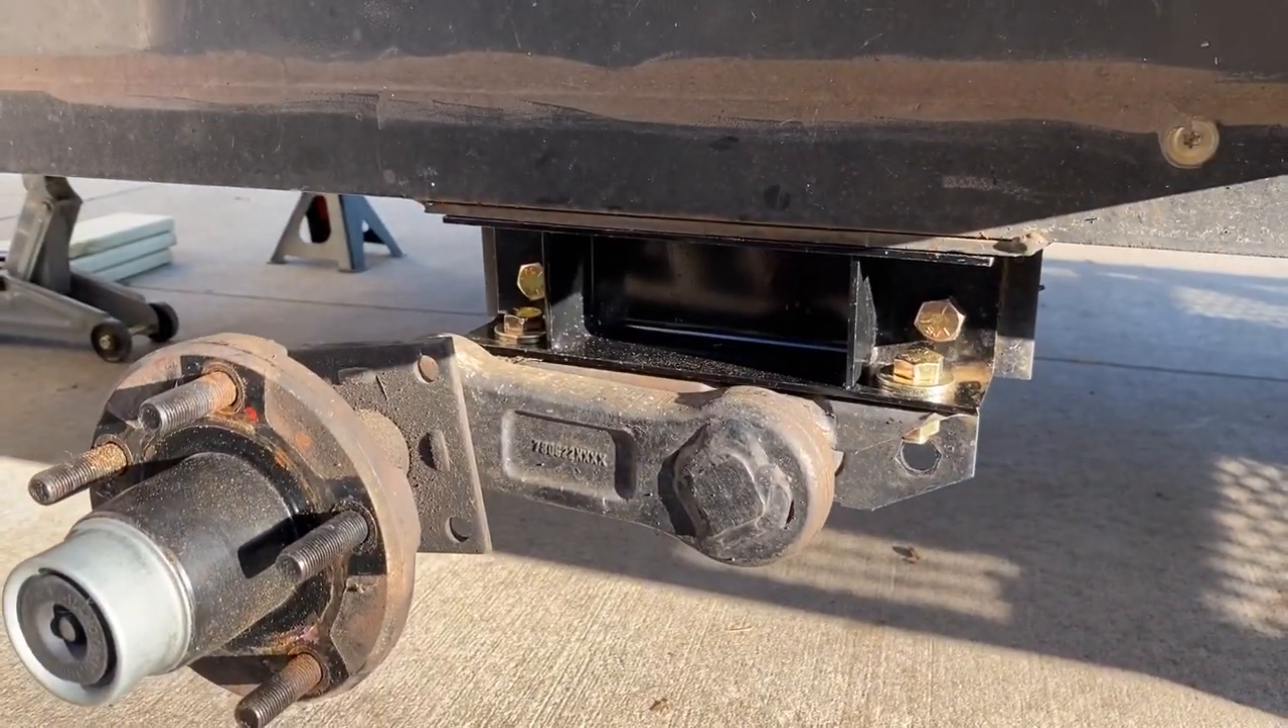Got the axle completely fitted on and the bolts all locked down.